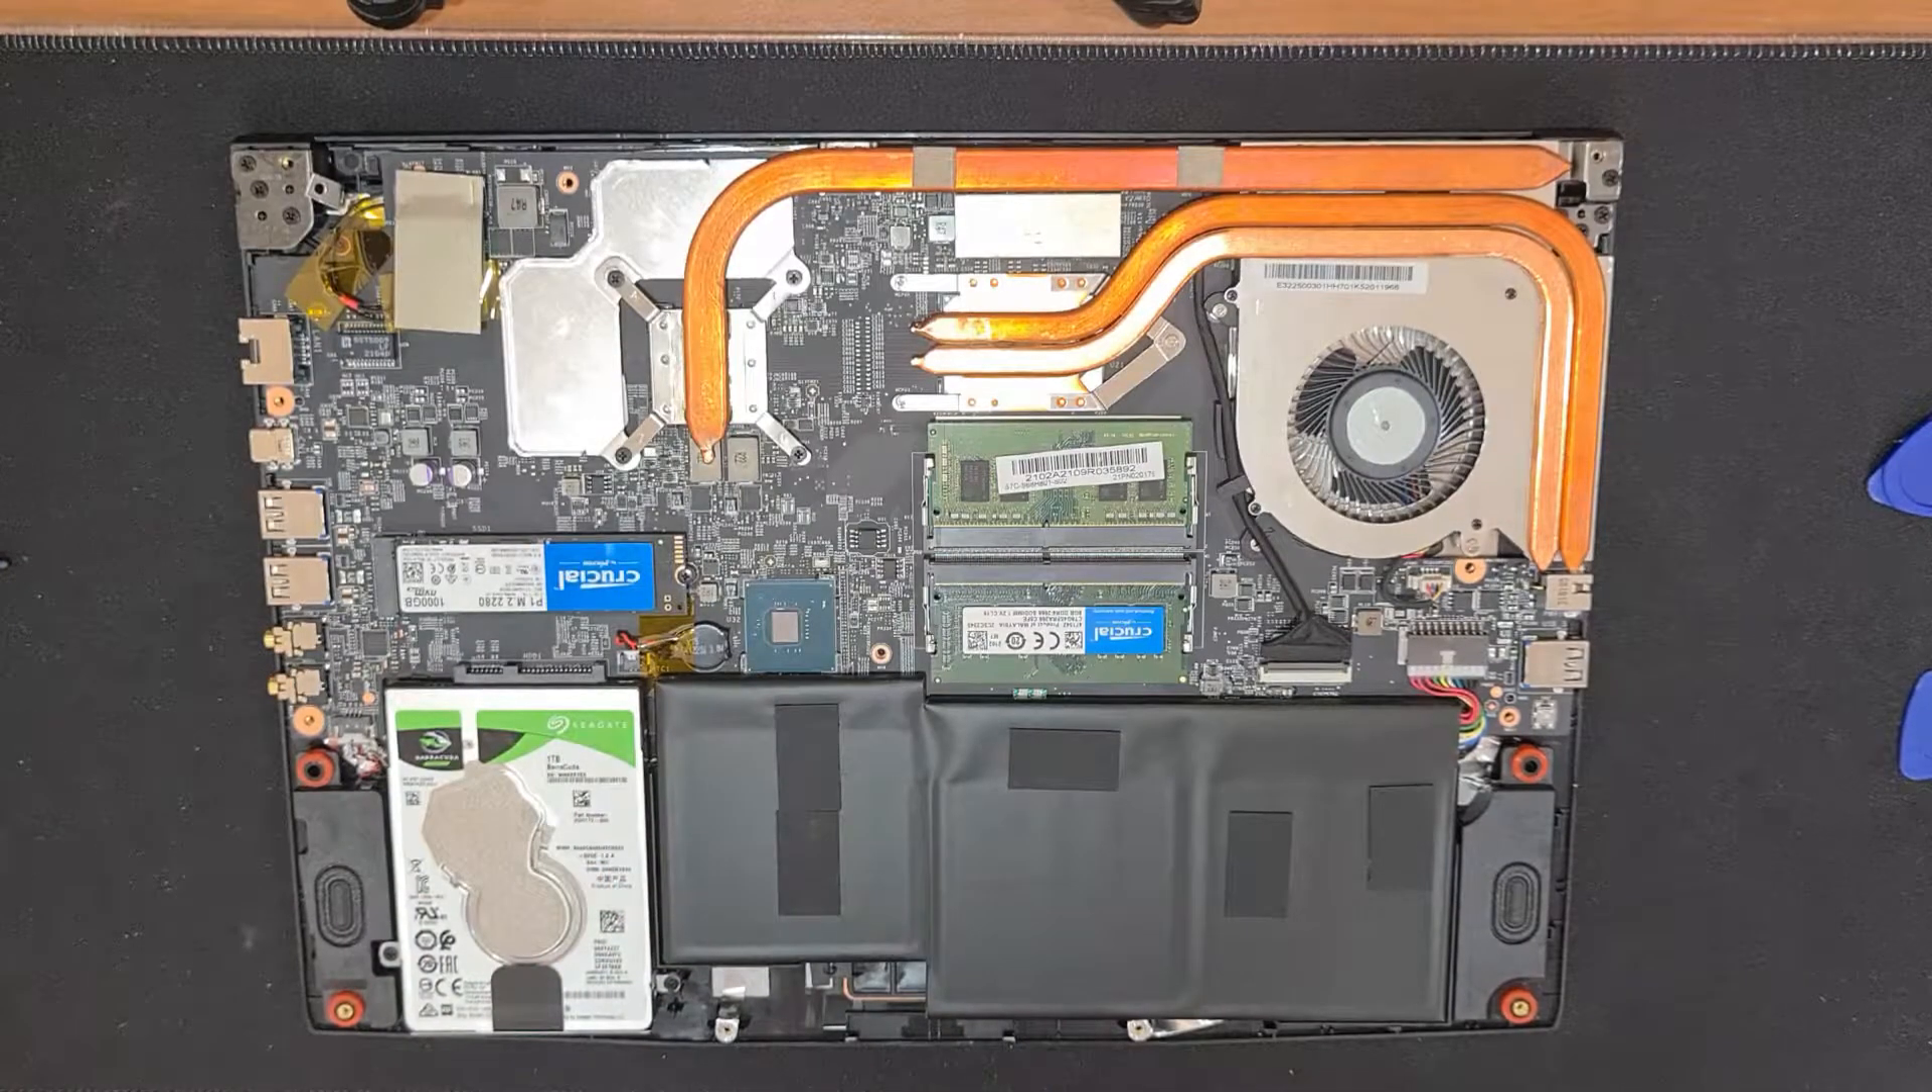Alright so the SSD and the RAM are now put in place.